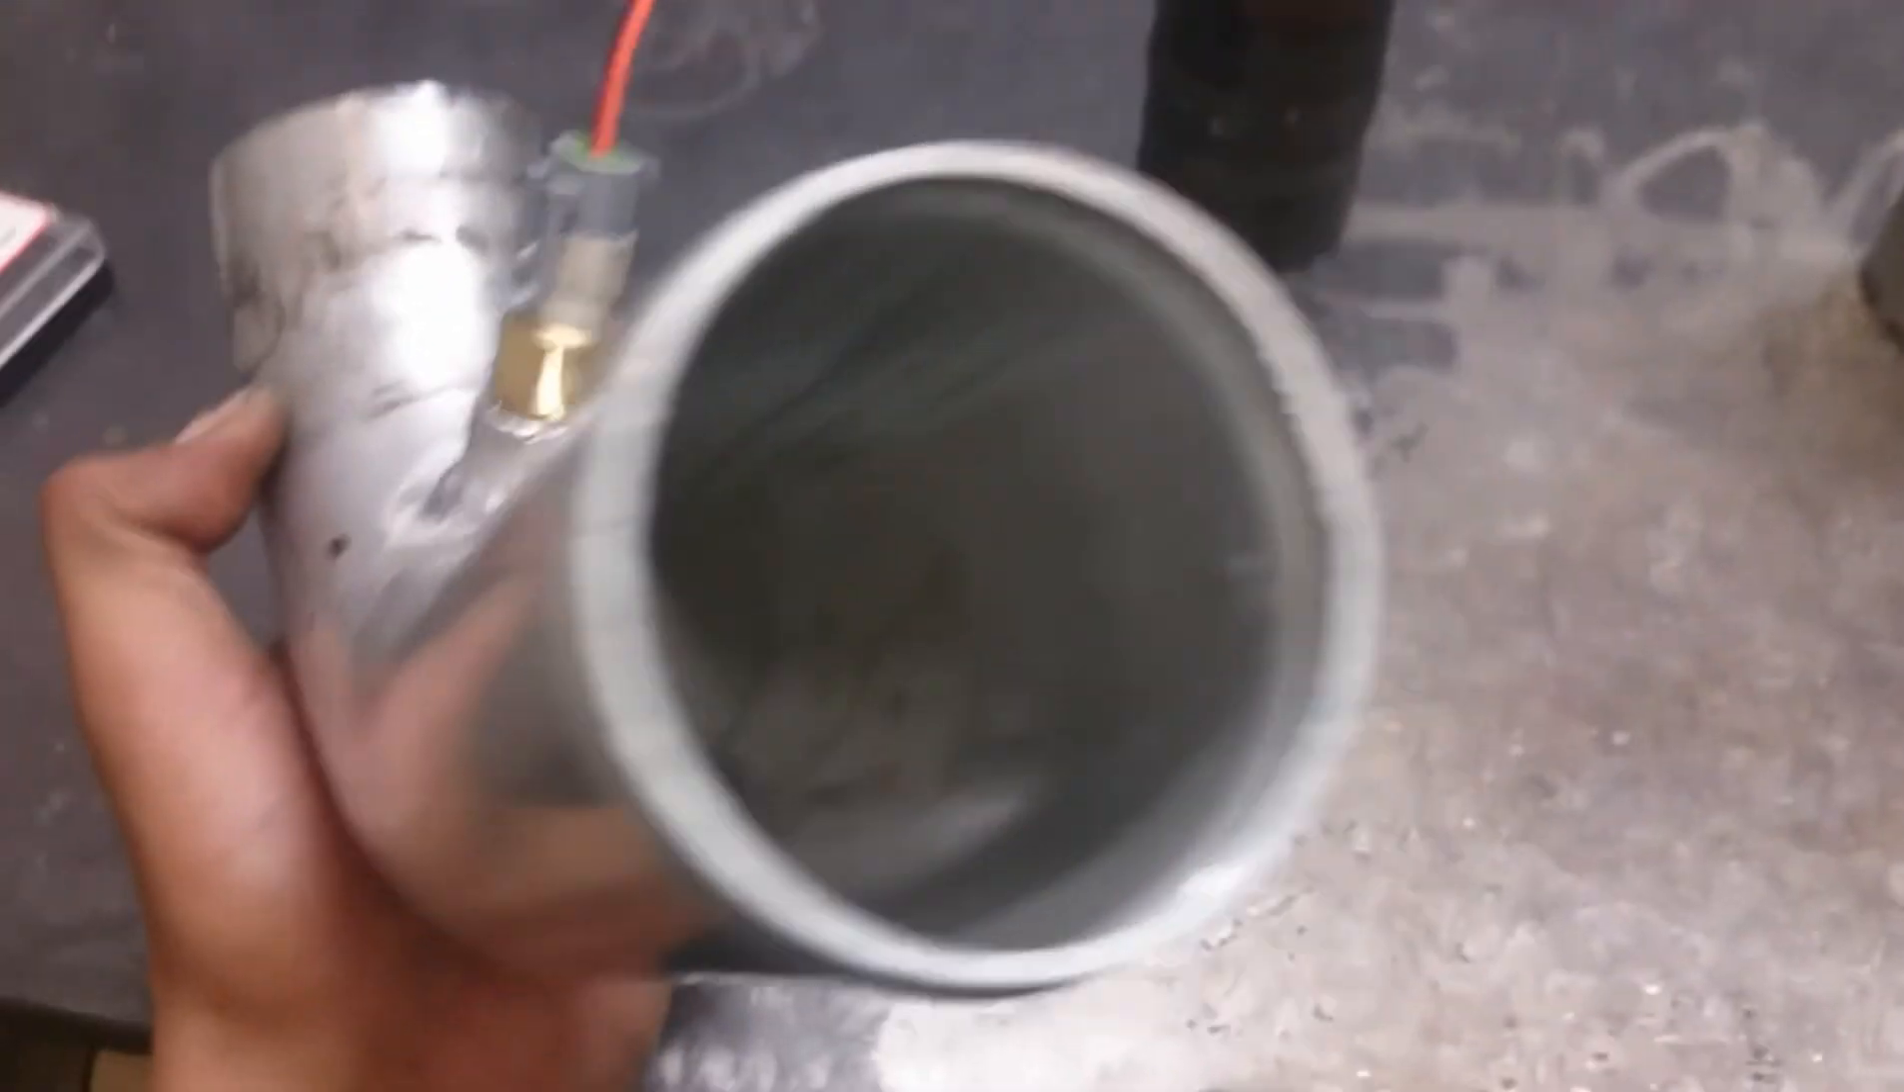But for right now, I got my intake air temperature sensor in. It's all sealed up.